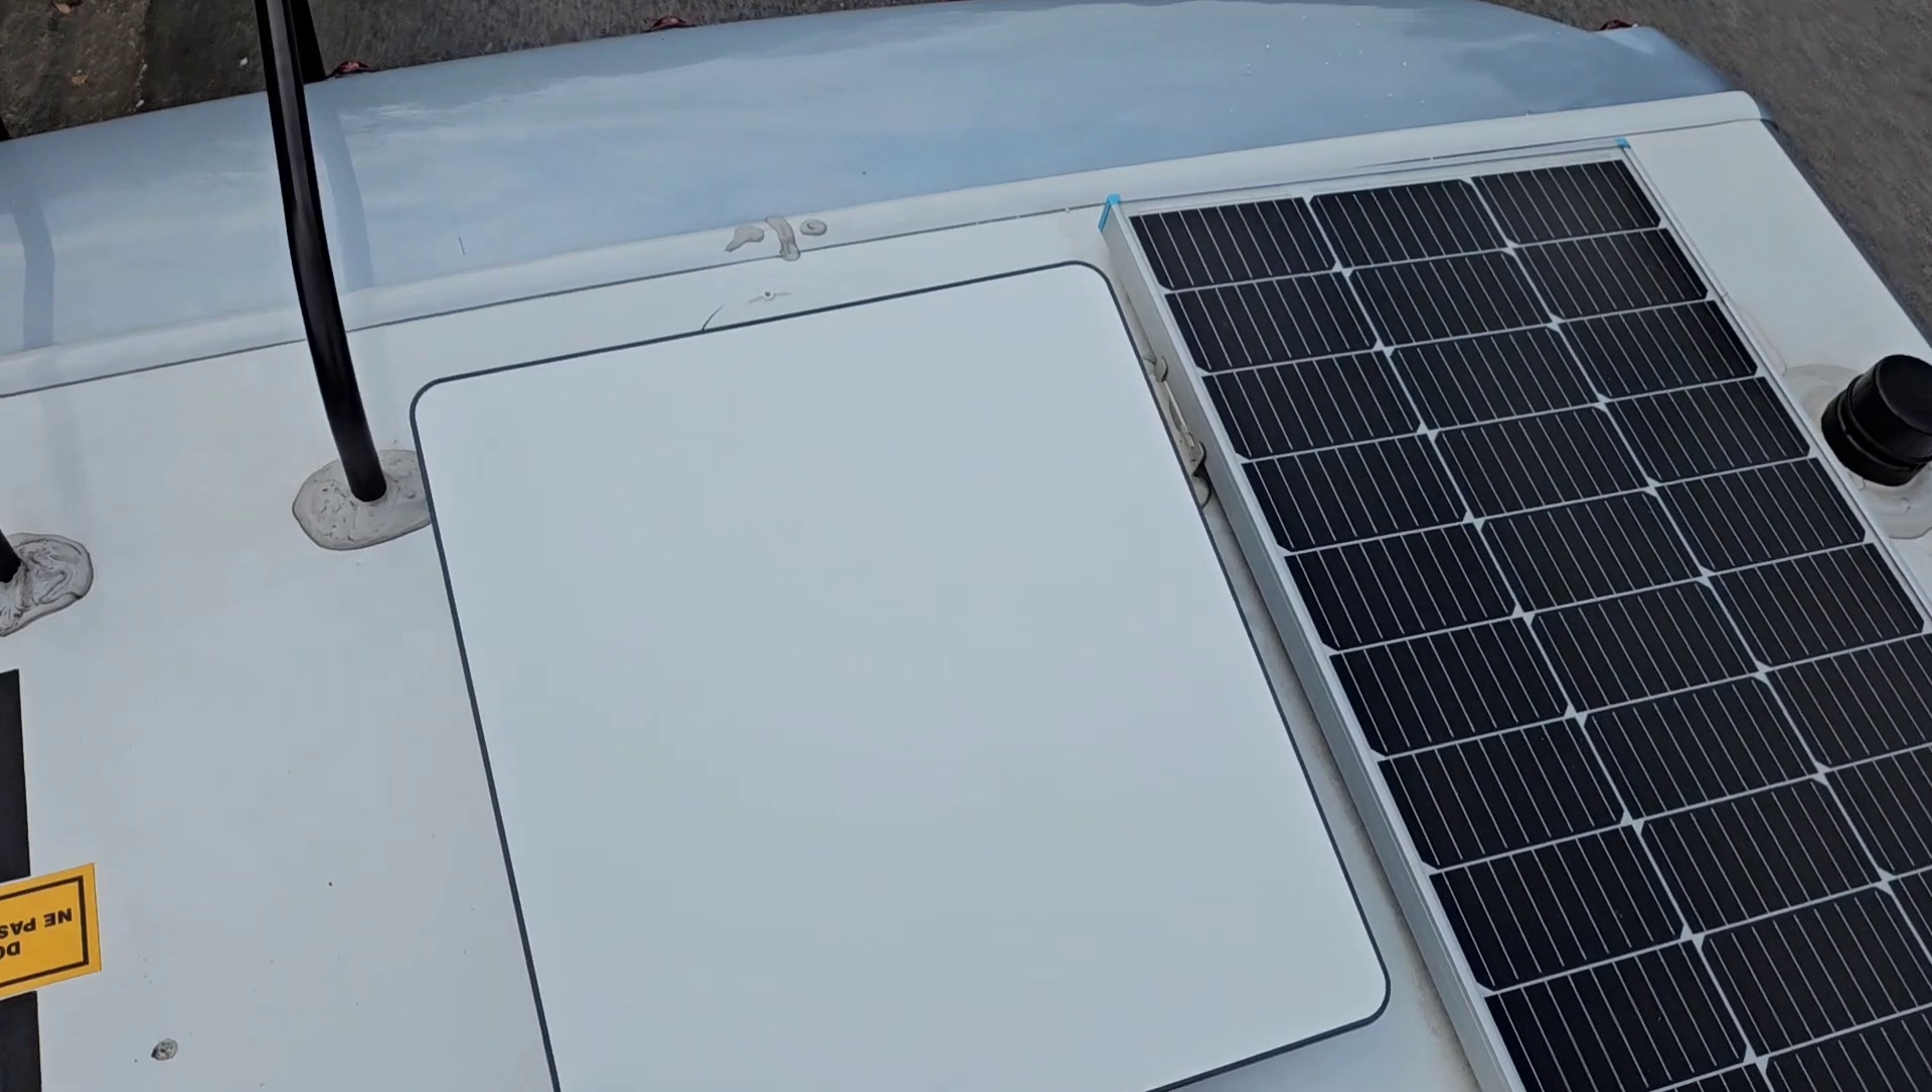Okay, the Starlink high -performance flat panel is installed, and it turned out really well.